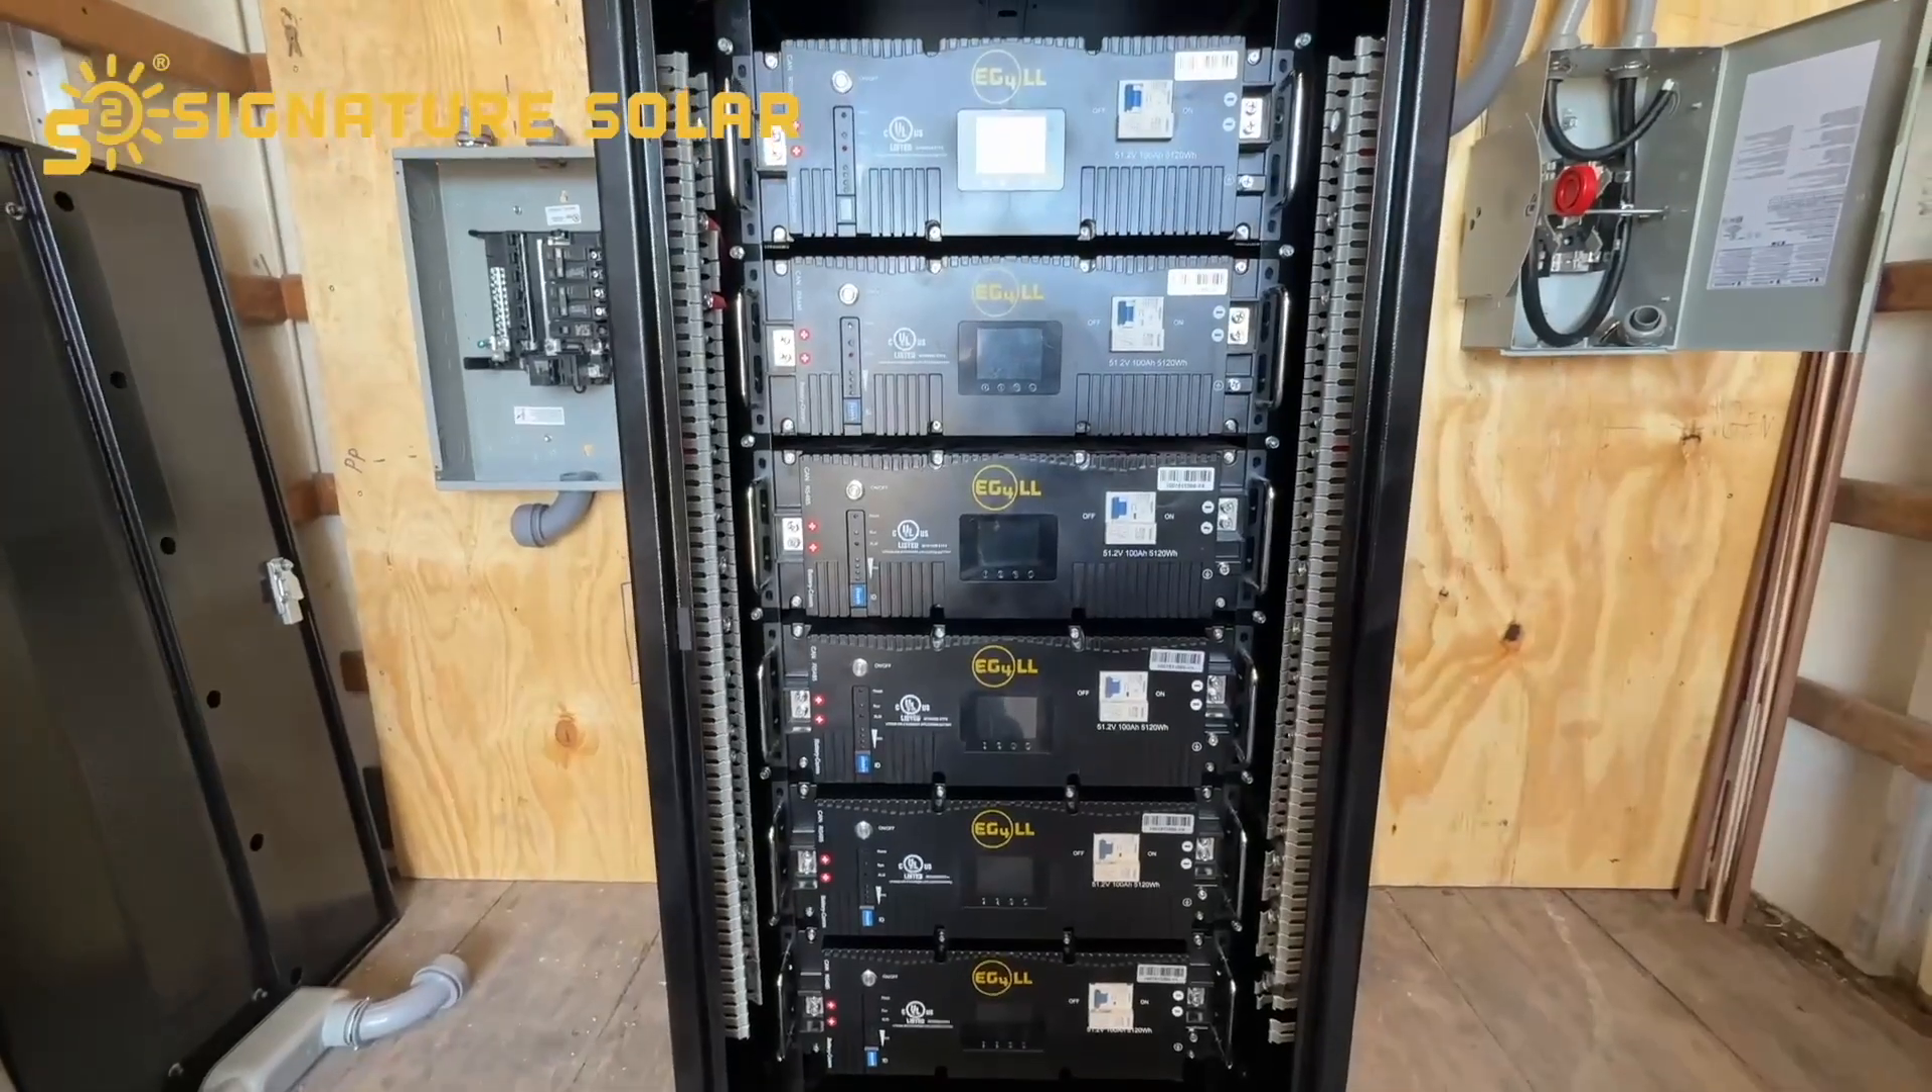Okay we got all the batteries stuck in there.